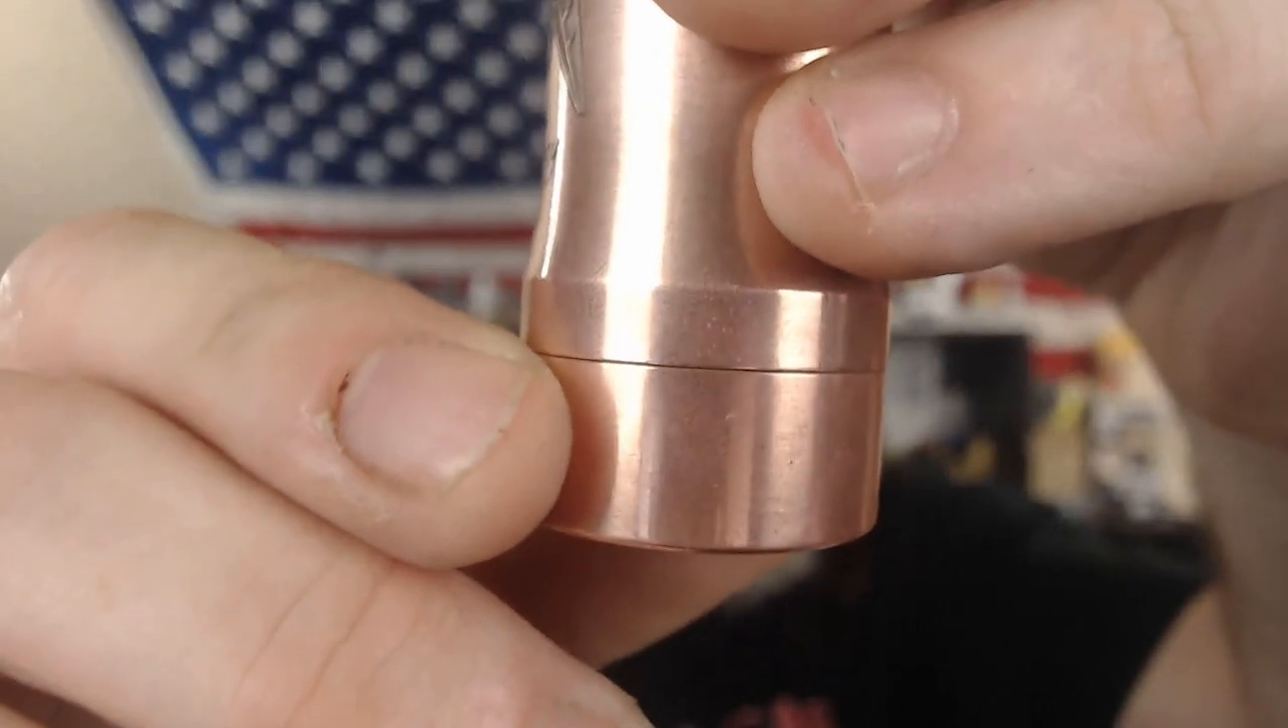I don't like the little gap that you can see right between the switch and the tube.